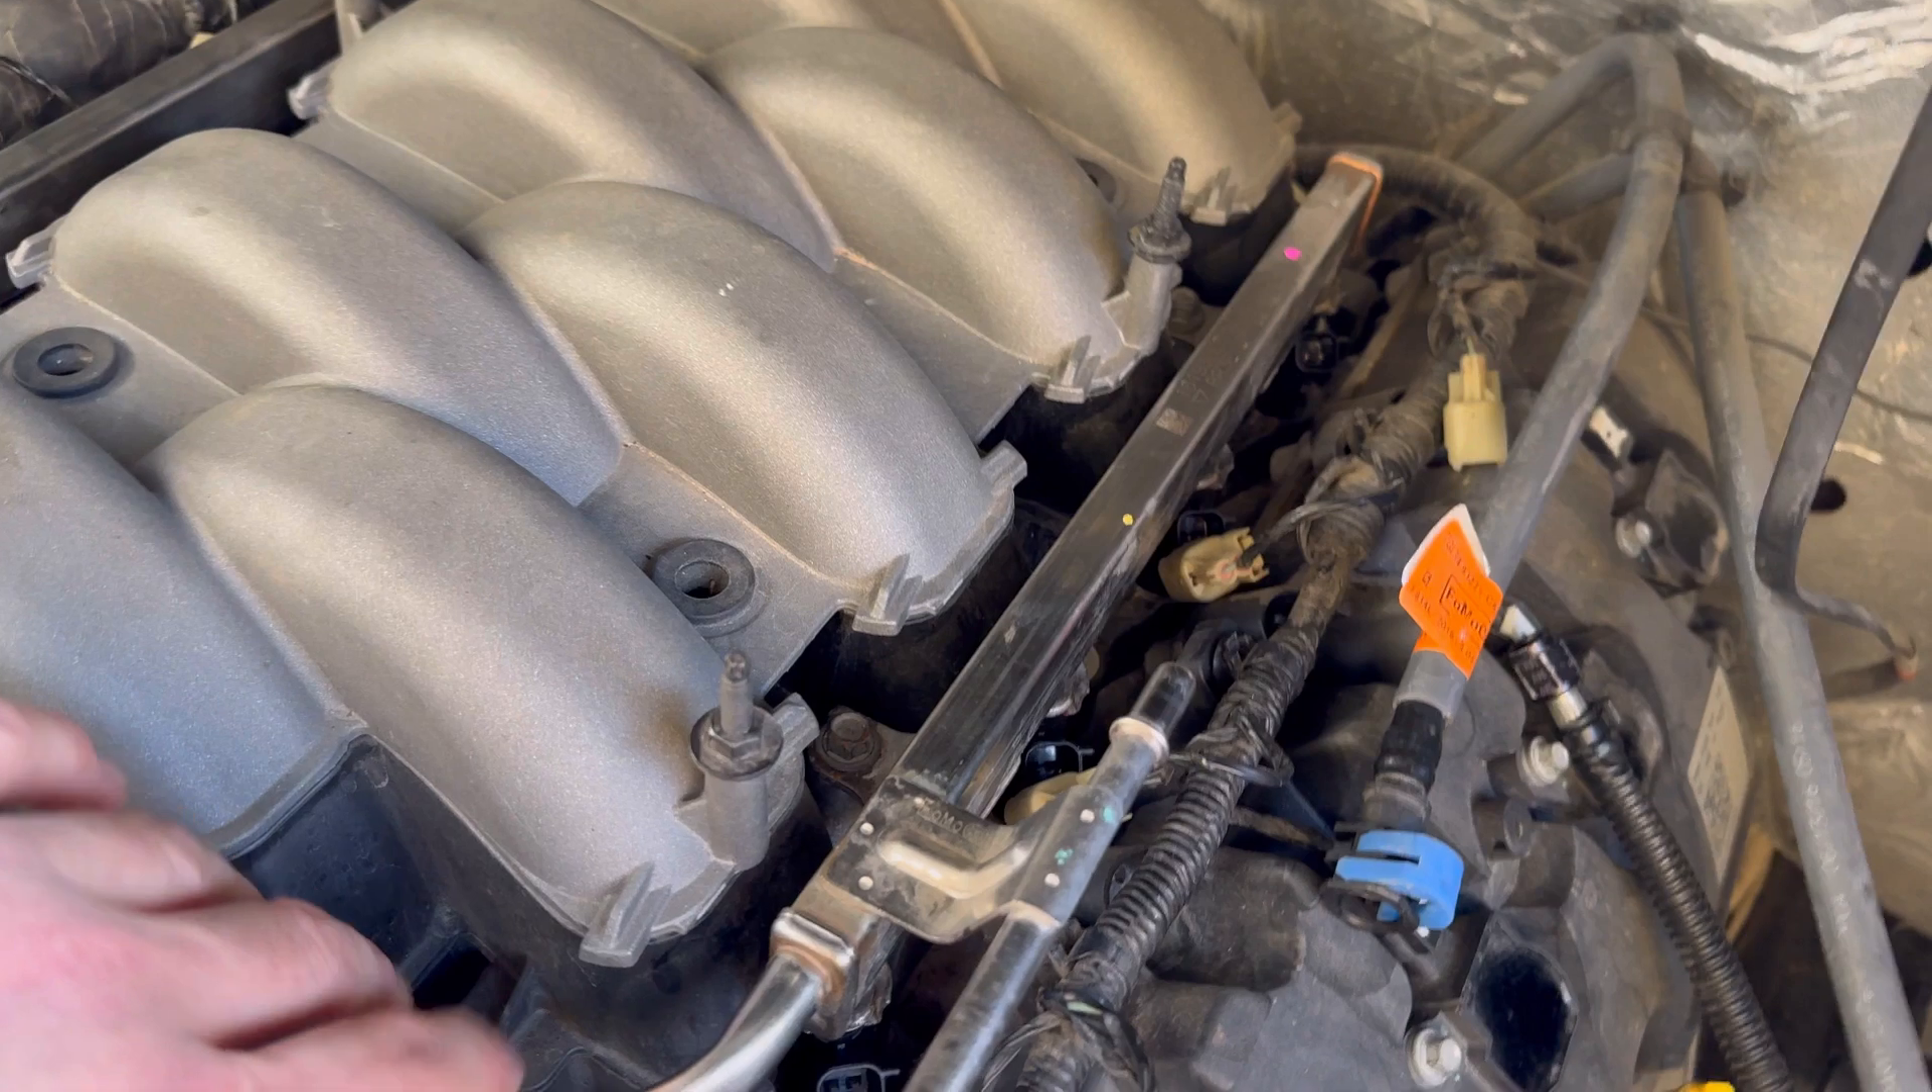Okay I got the fuel rail back on it's only held in with the four bolts.